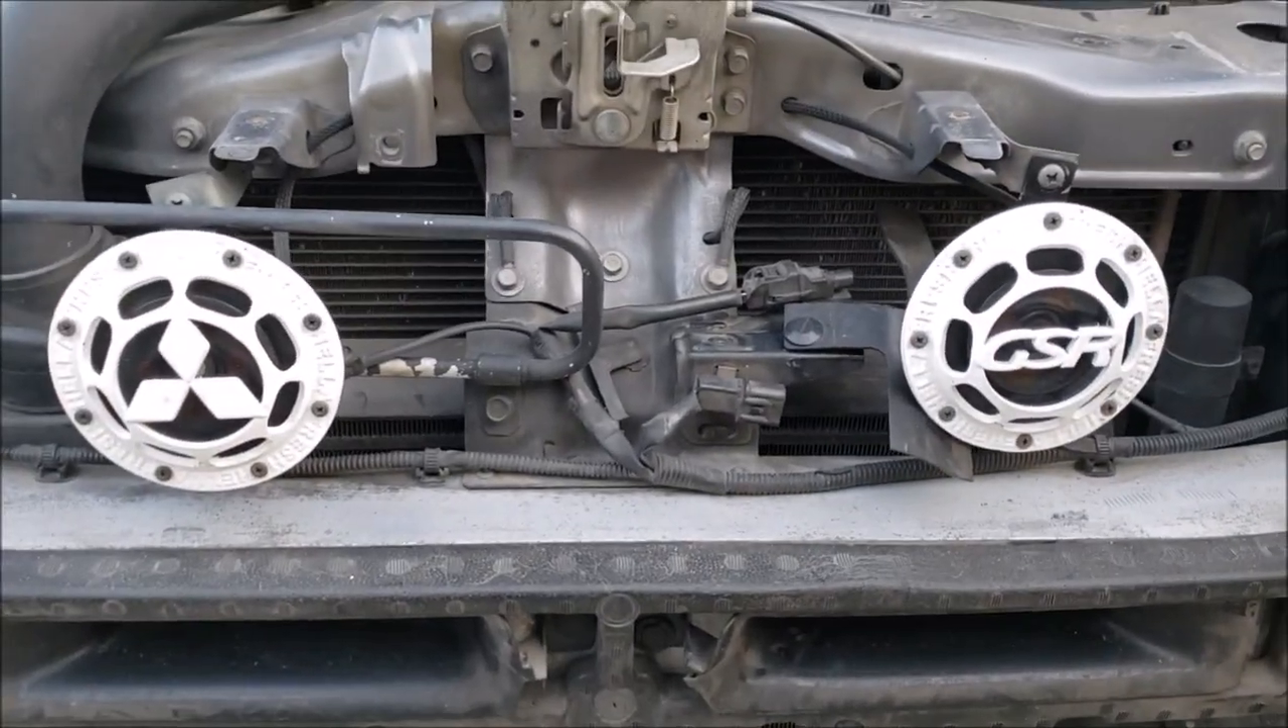Alright, so you got the bumper off? Bumper's off.